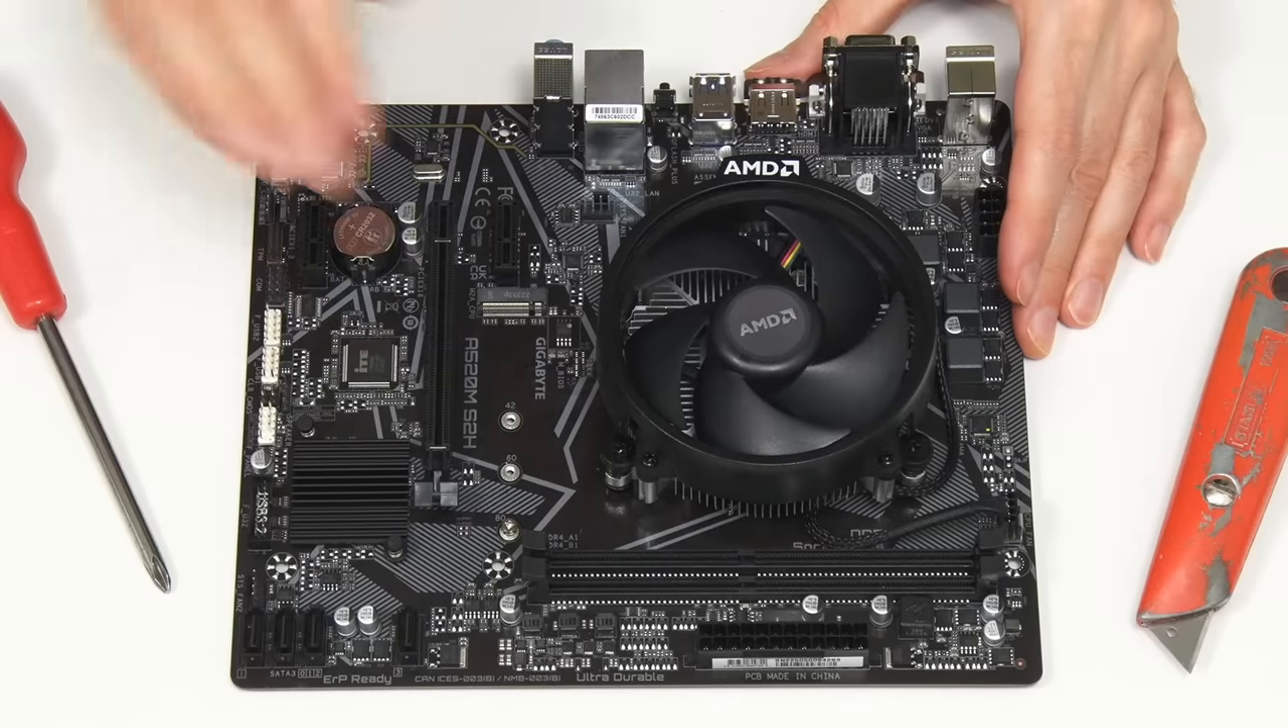We've now got a motherboard fitted with a processor and cooler.